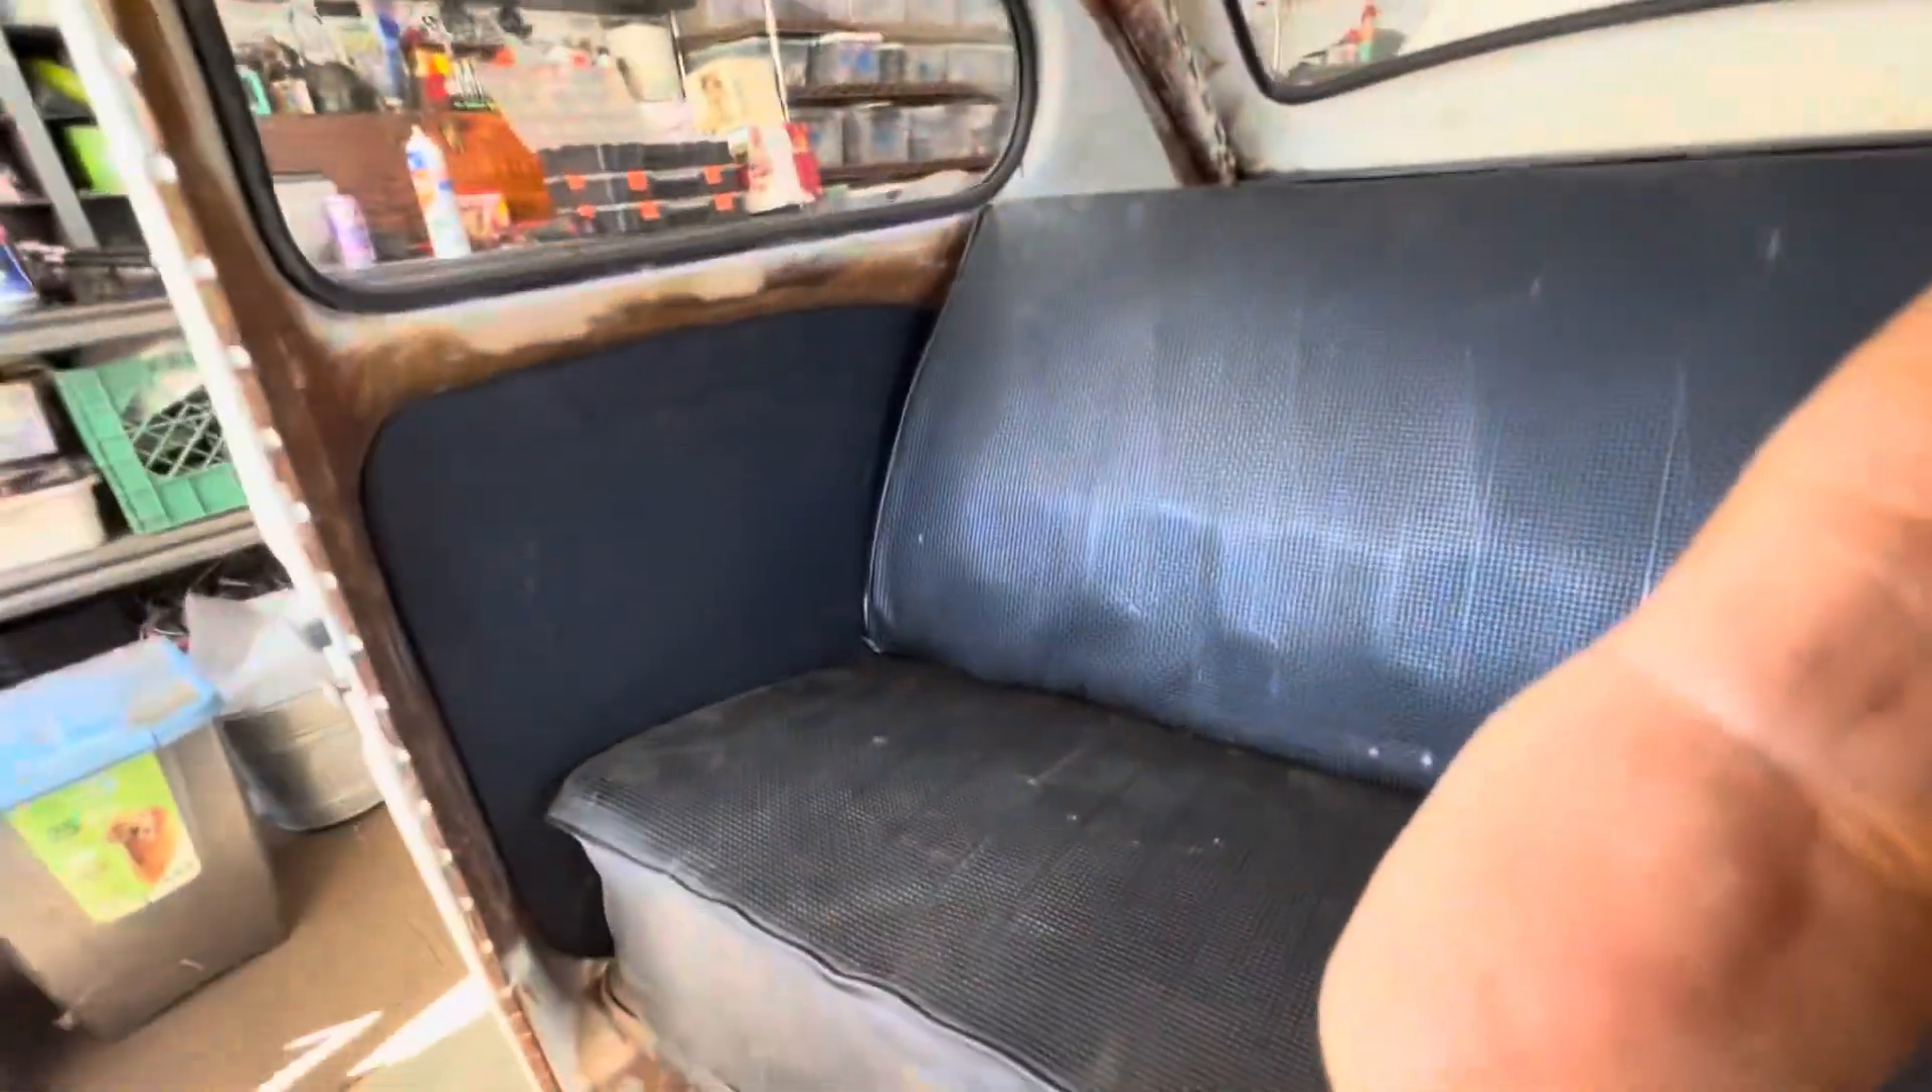All right, I've put the back door panels in, and I've also put the seat in.